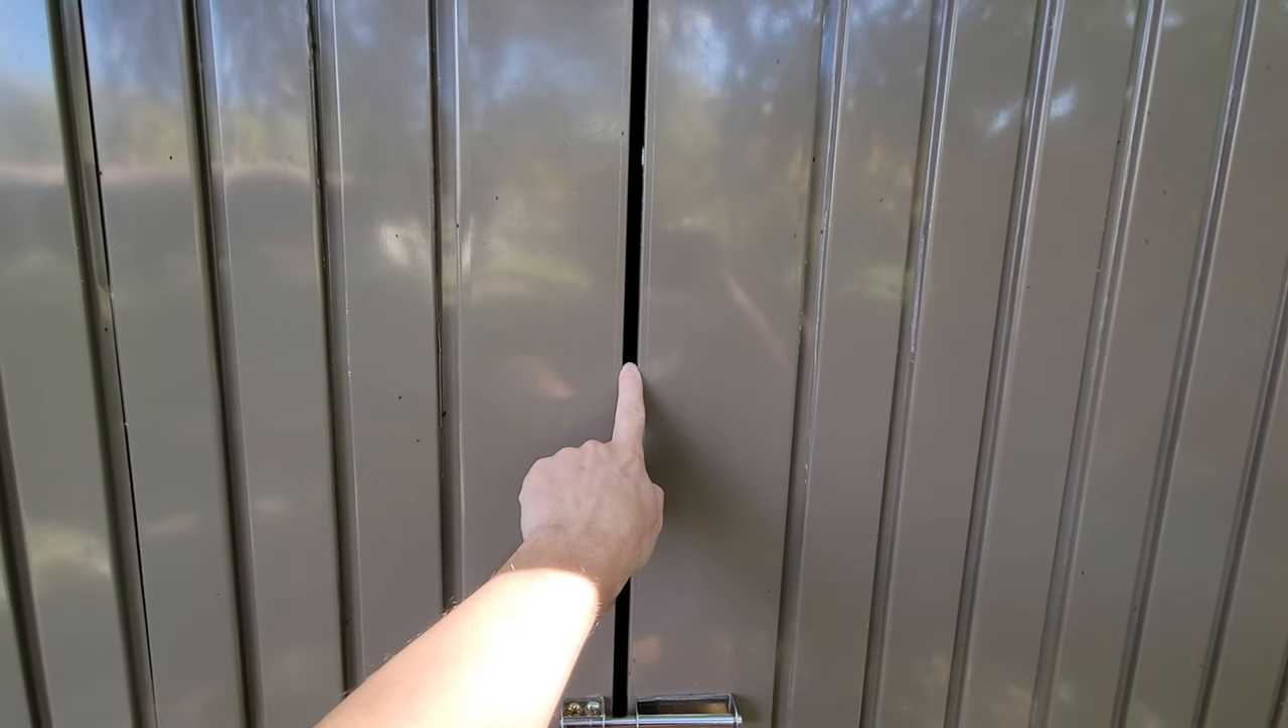For the front side the doors line up really good there is quite a bit of a gap right here in the center.